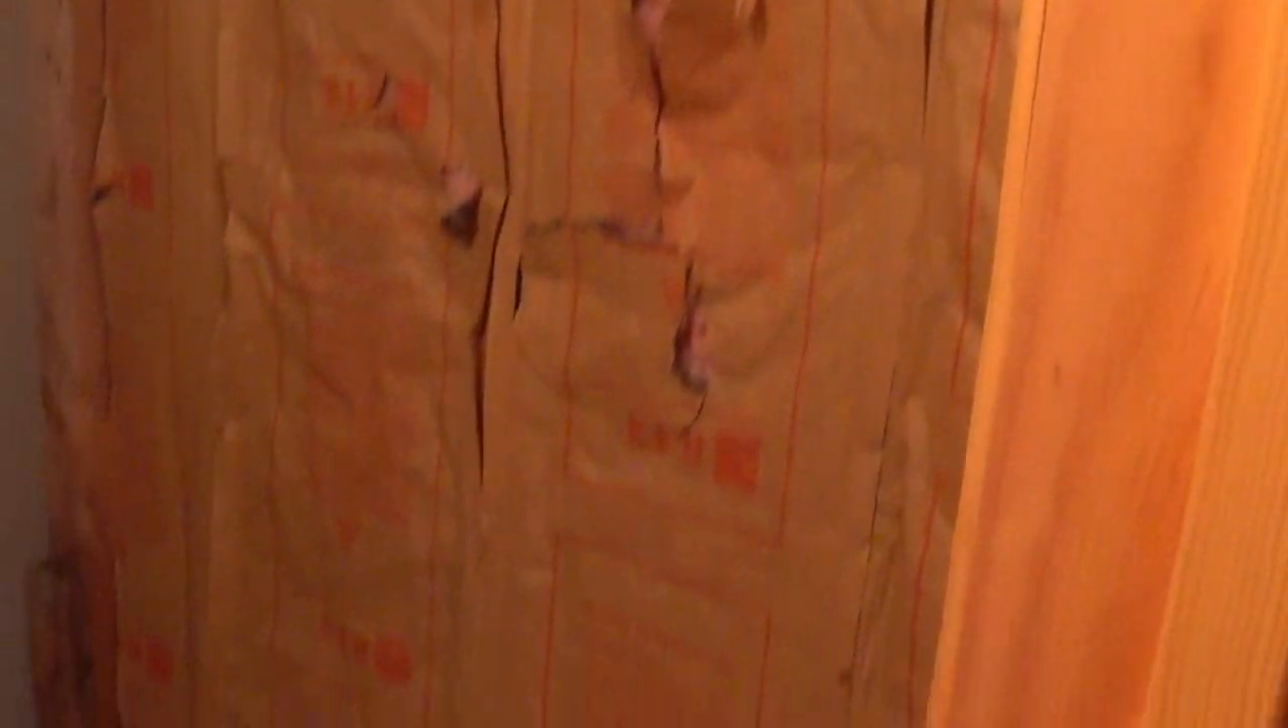You can see this is an exterior wall so we've still got insulation showing.